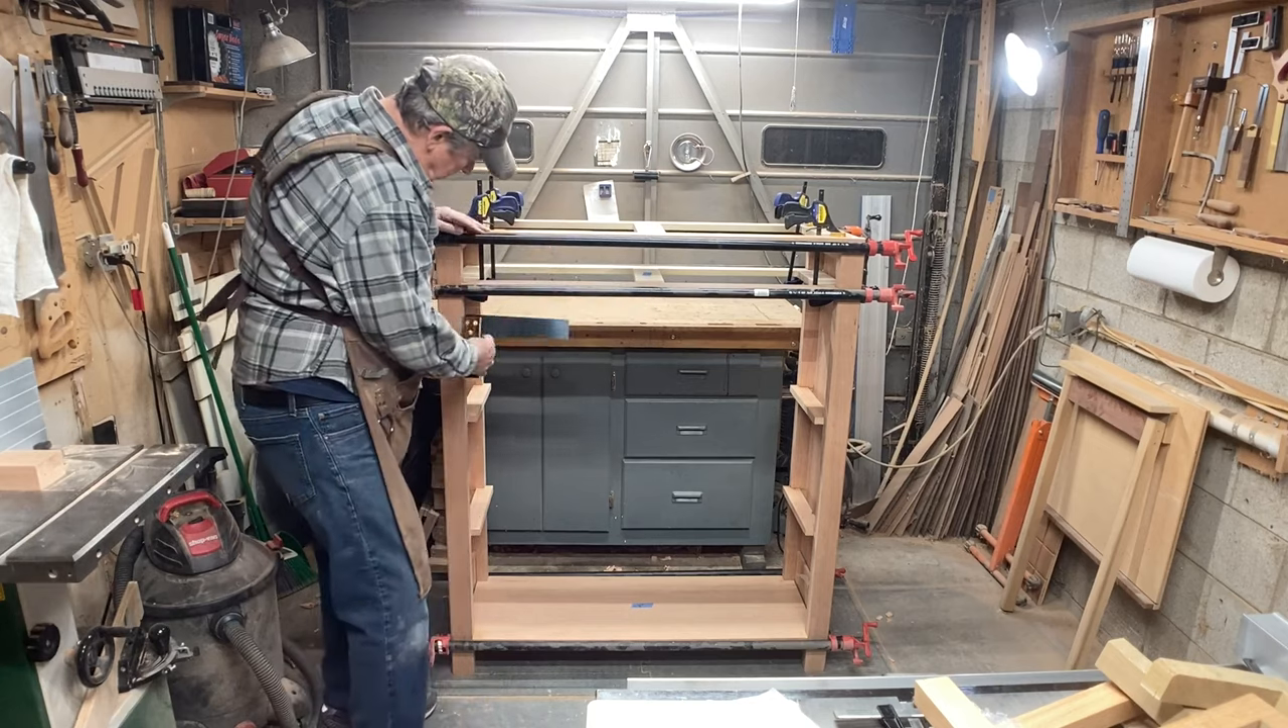I've taken the other clamps off. I've put pipe clamps on top and the bottom.